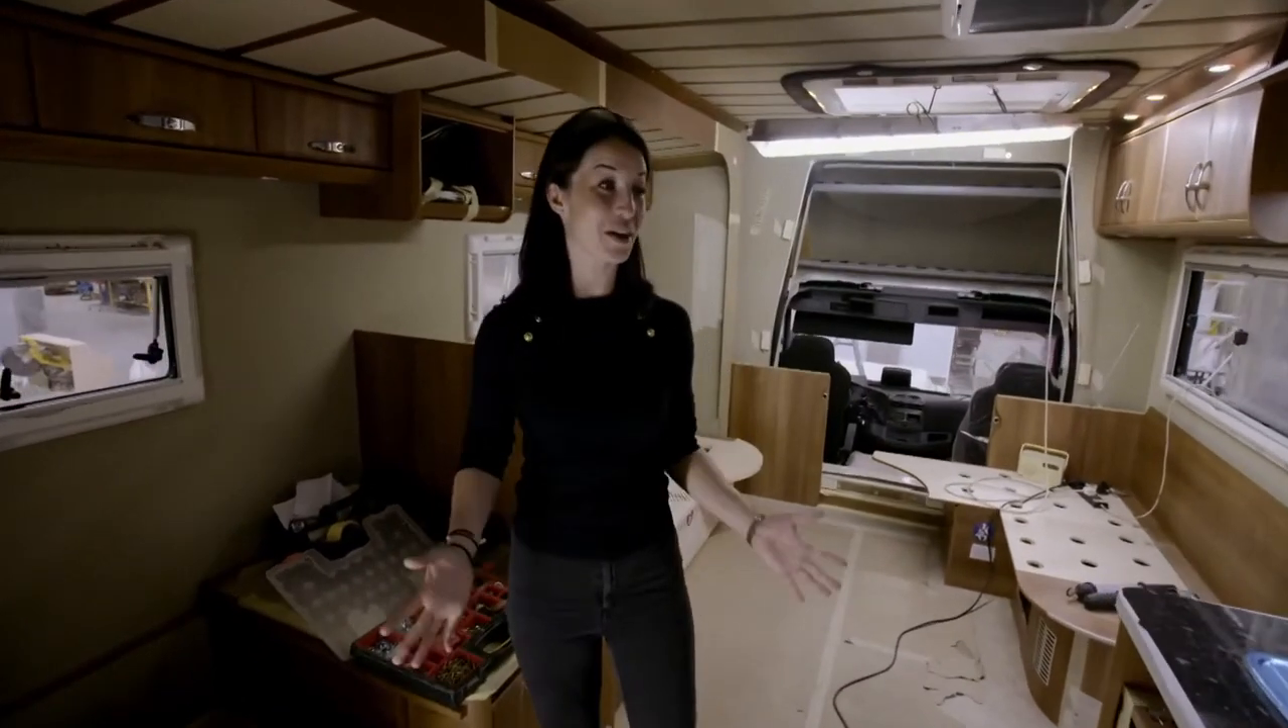So this camper is almost complete, the hard fittings are pretty much in, and then they're going to bring the soft furnishings in, the wall coverings, the sofas.